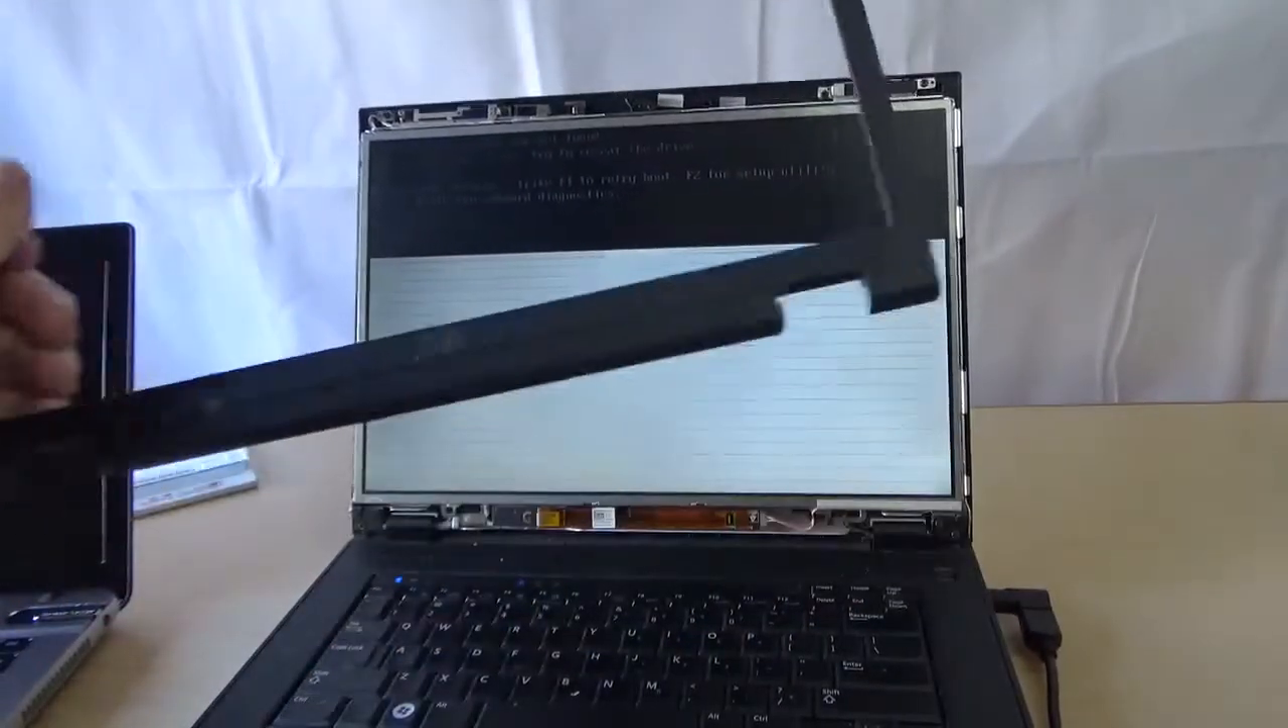So there we go got the bezel off.